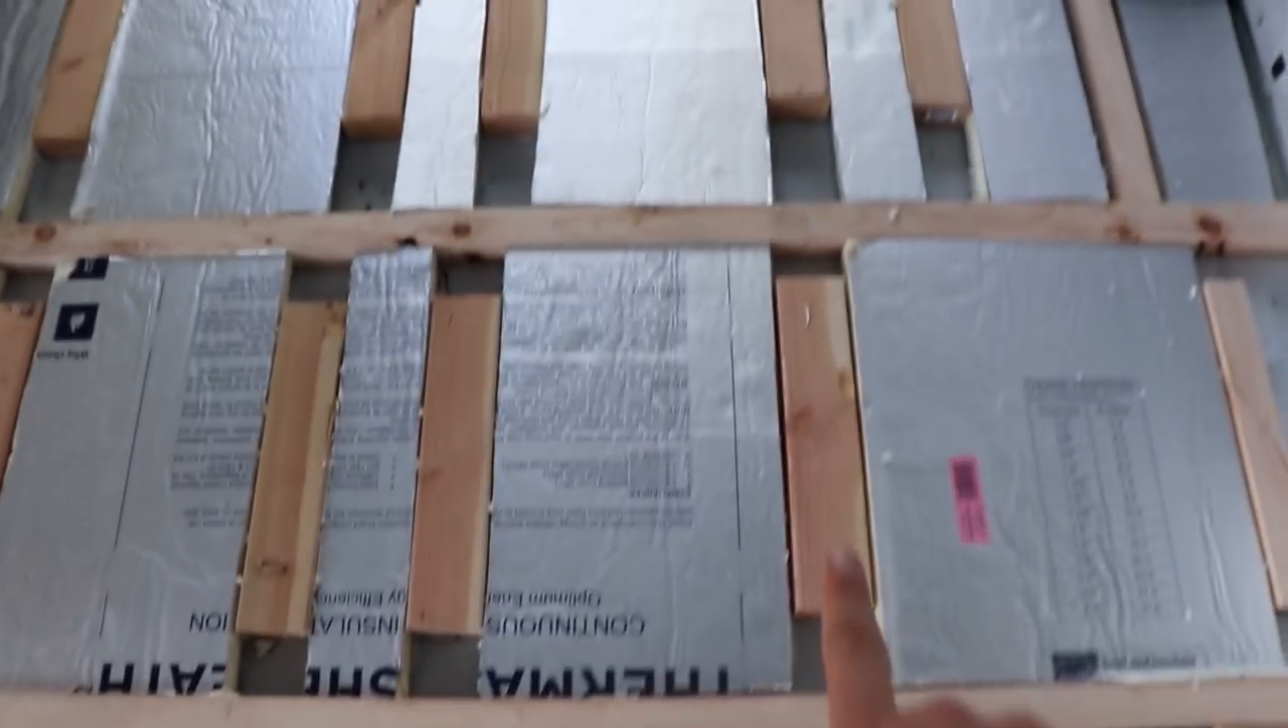We have these insulation boards down in between all of these wood strips You can see some of these little gaps here.